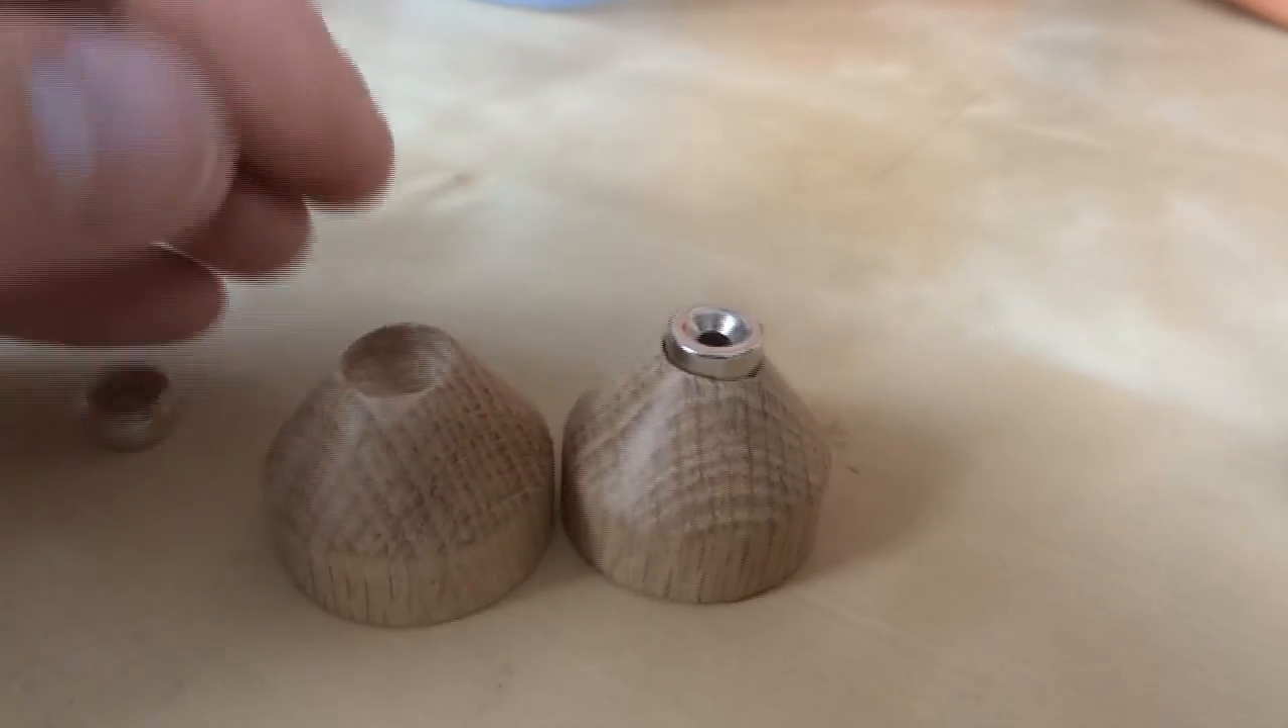The magnets seem to fit in the end fine there.